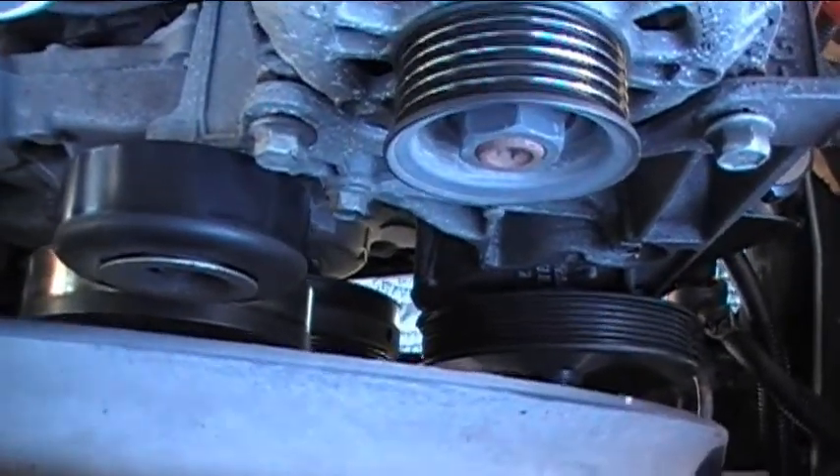Okay, now that we have the main belt off, let's take a closer look at the pulleys for everything.